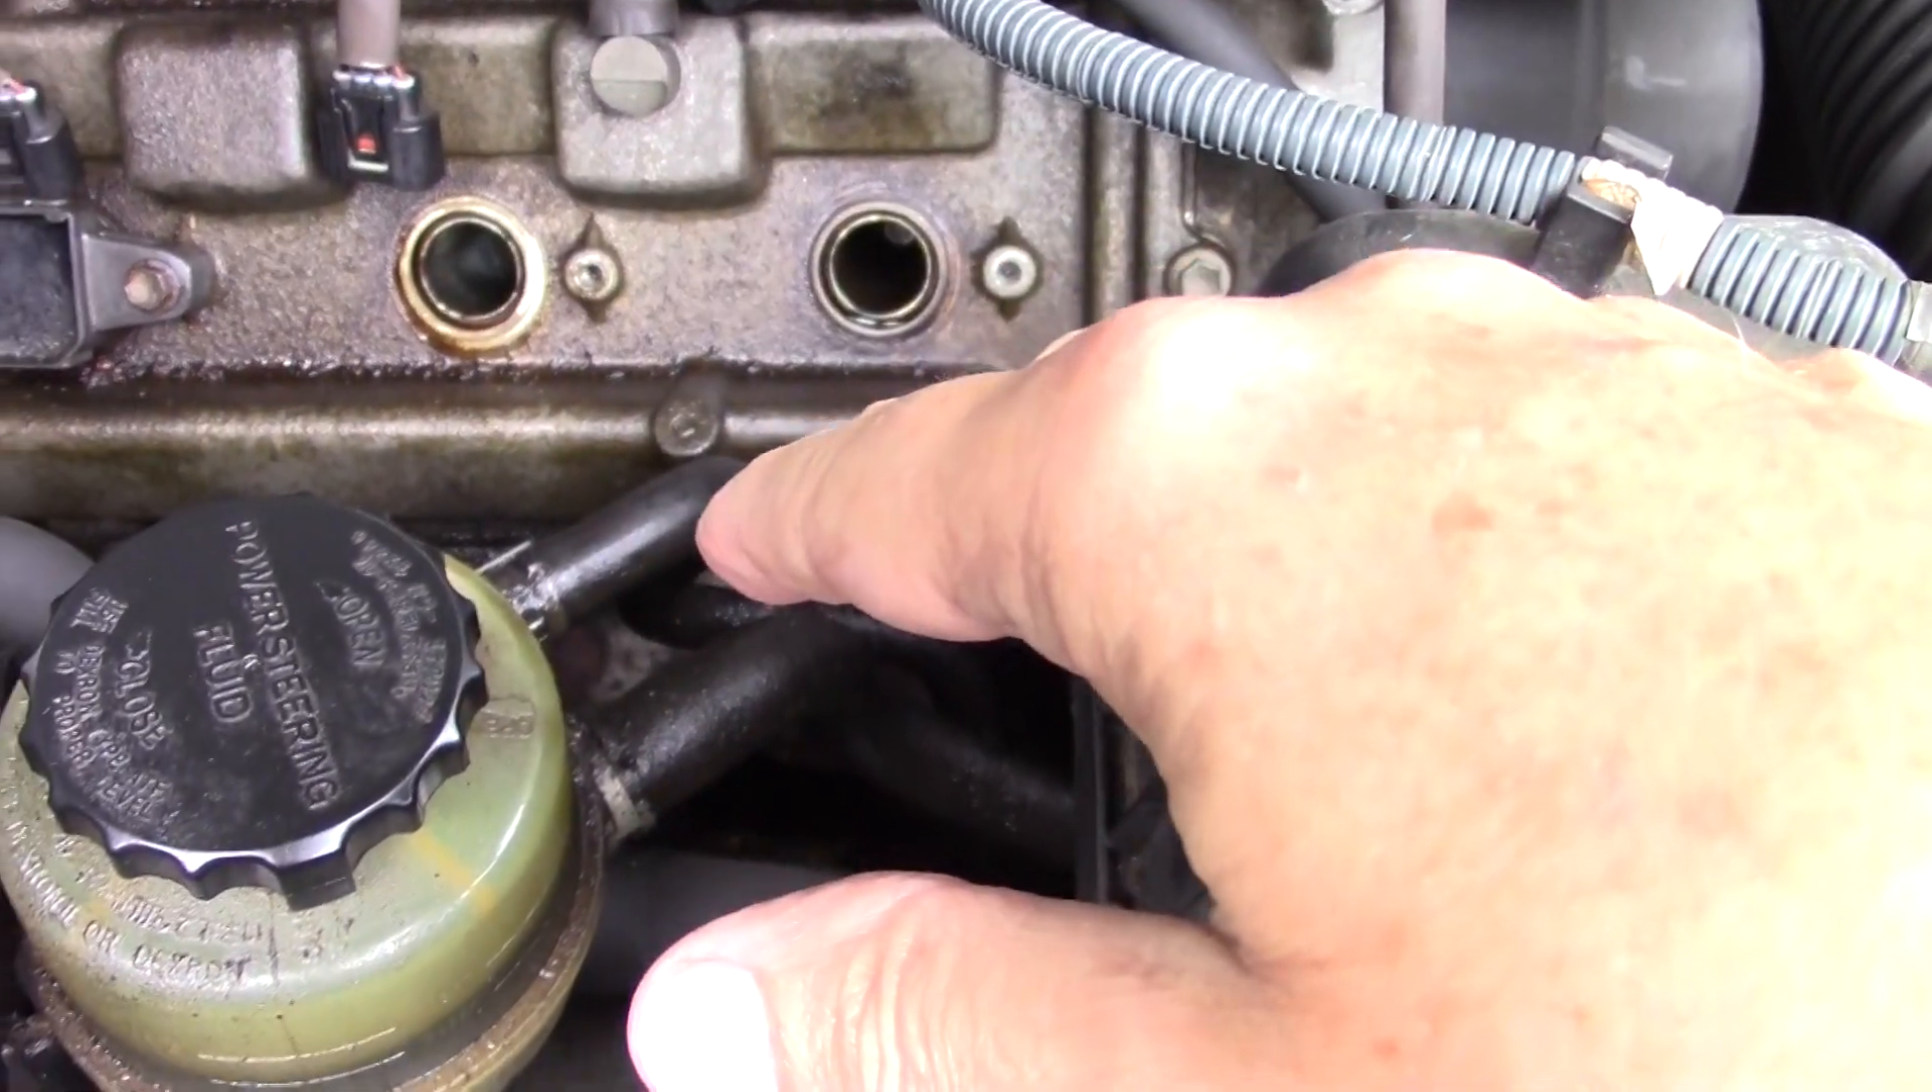Now I just took the coils out.